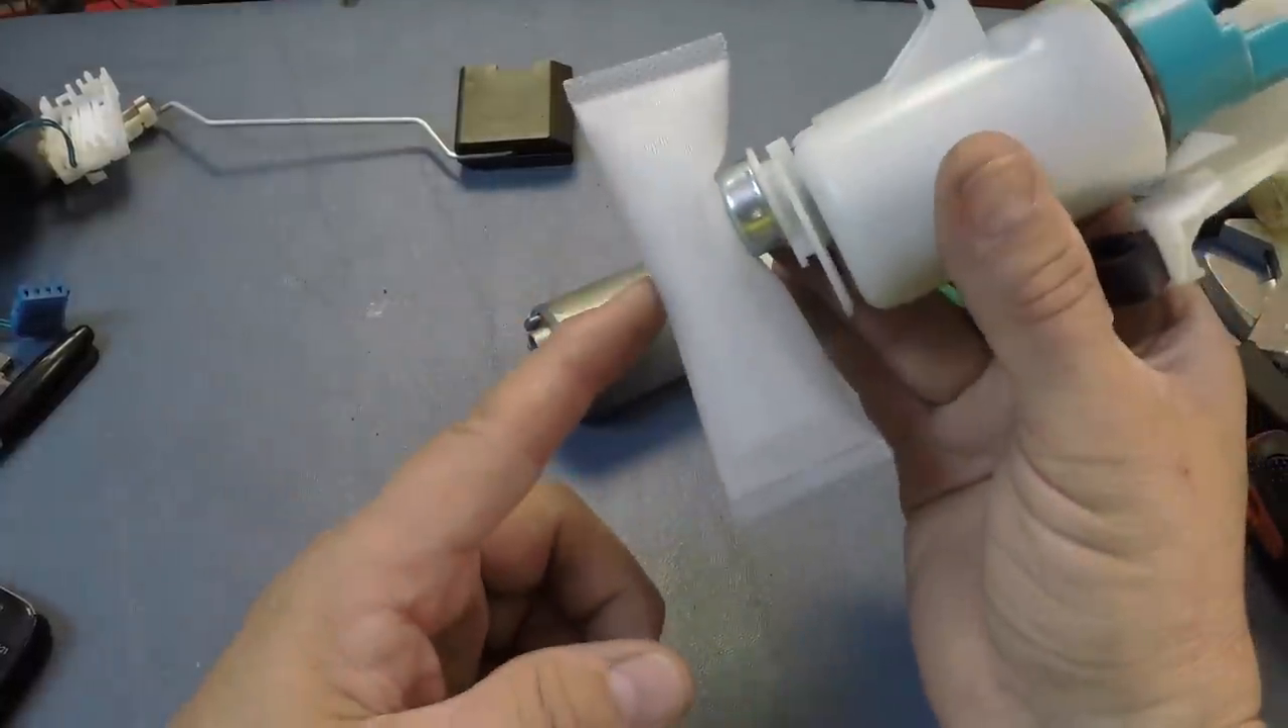I've got my new mesh screen in place.